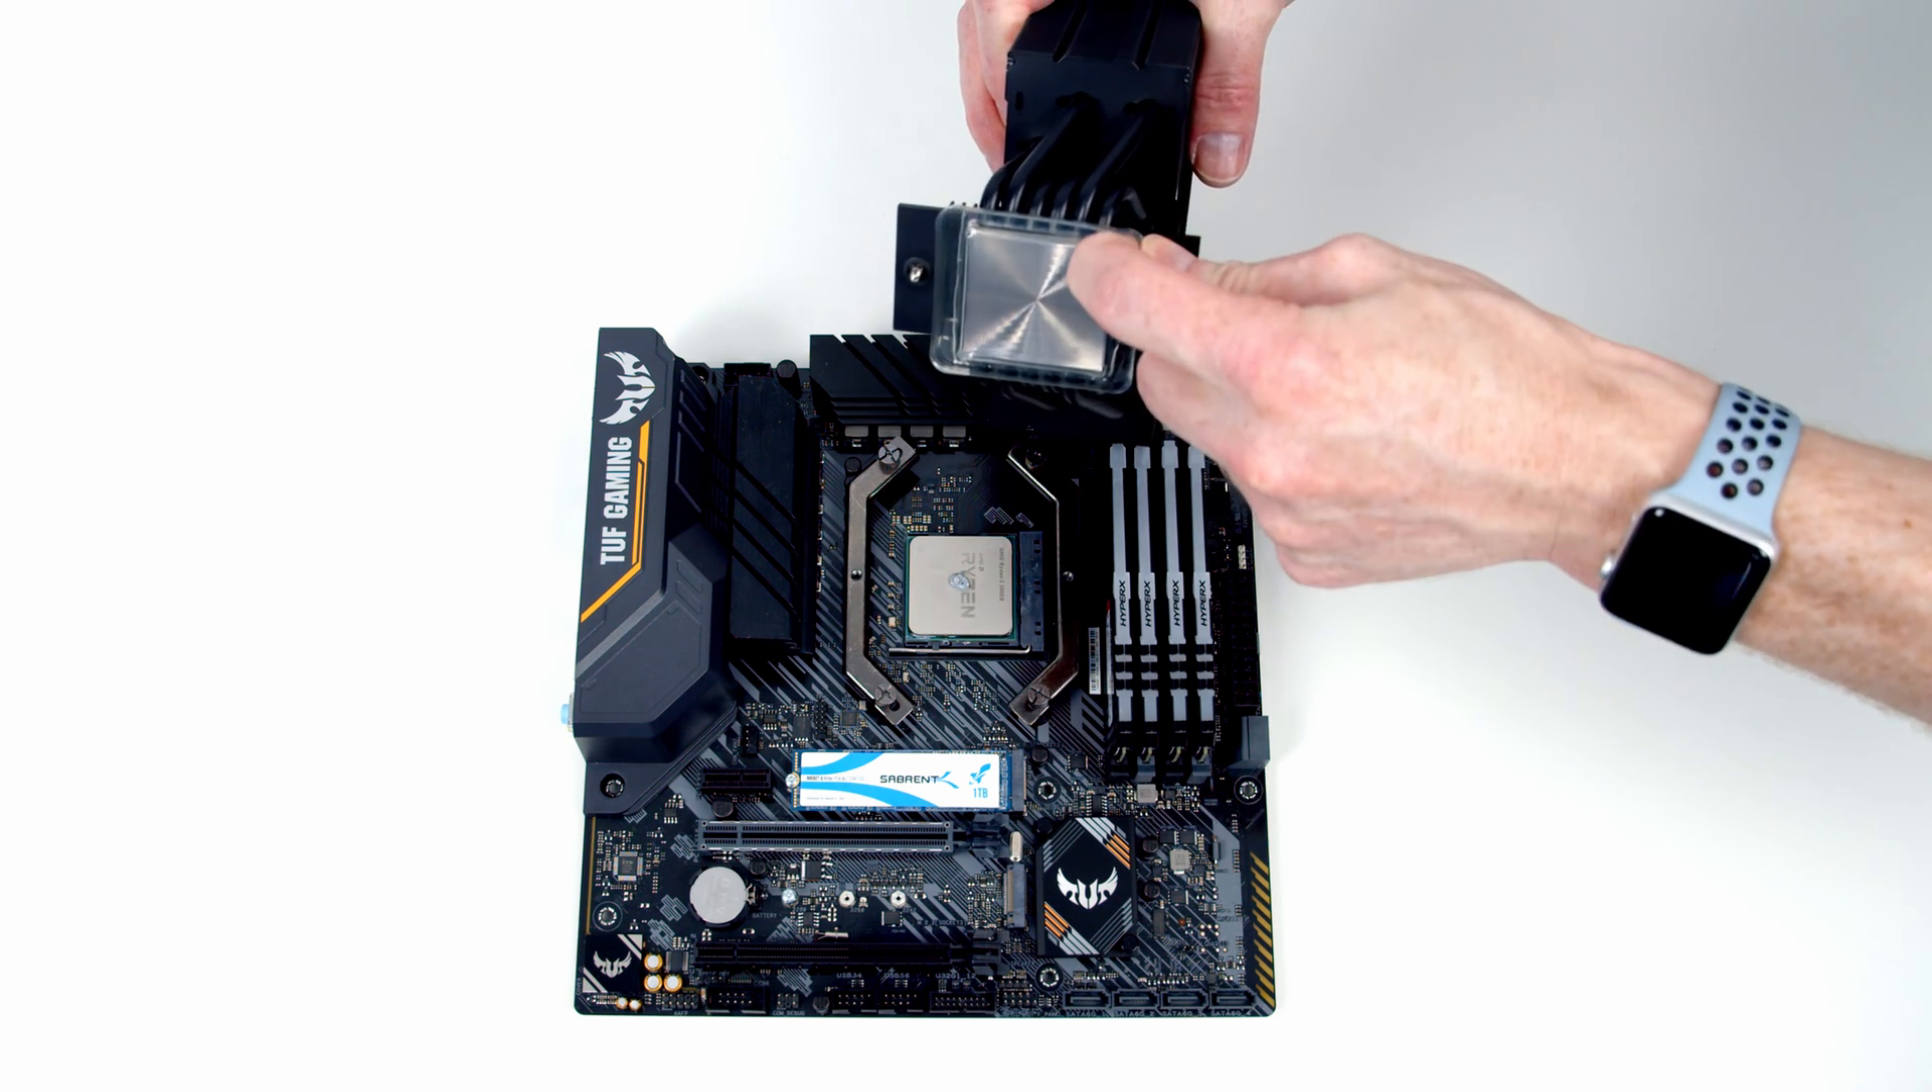On the bottom of the cooler, we've got some plastic protection to remove.